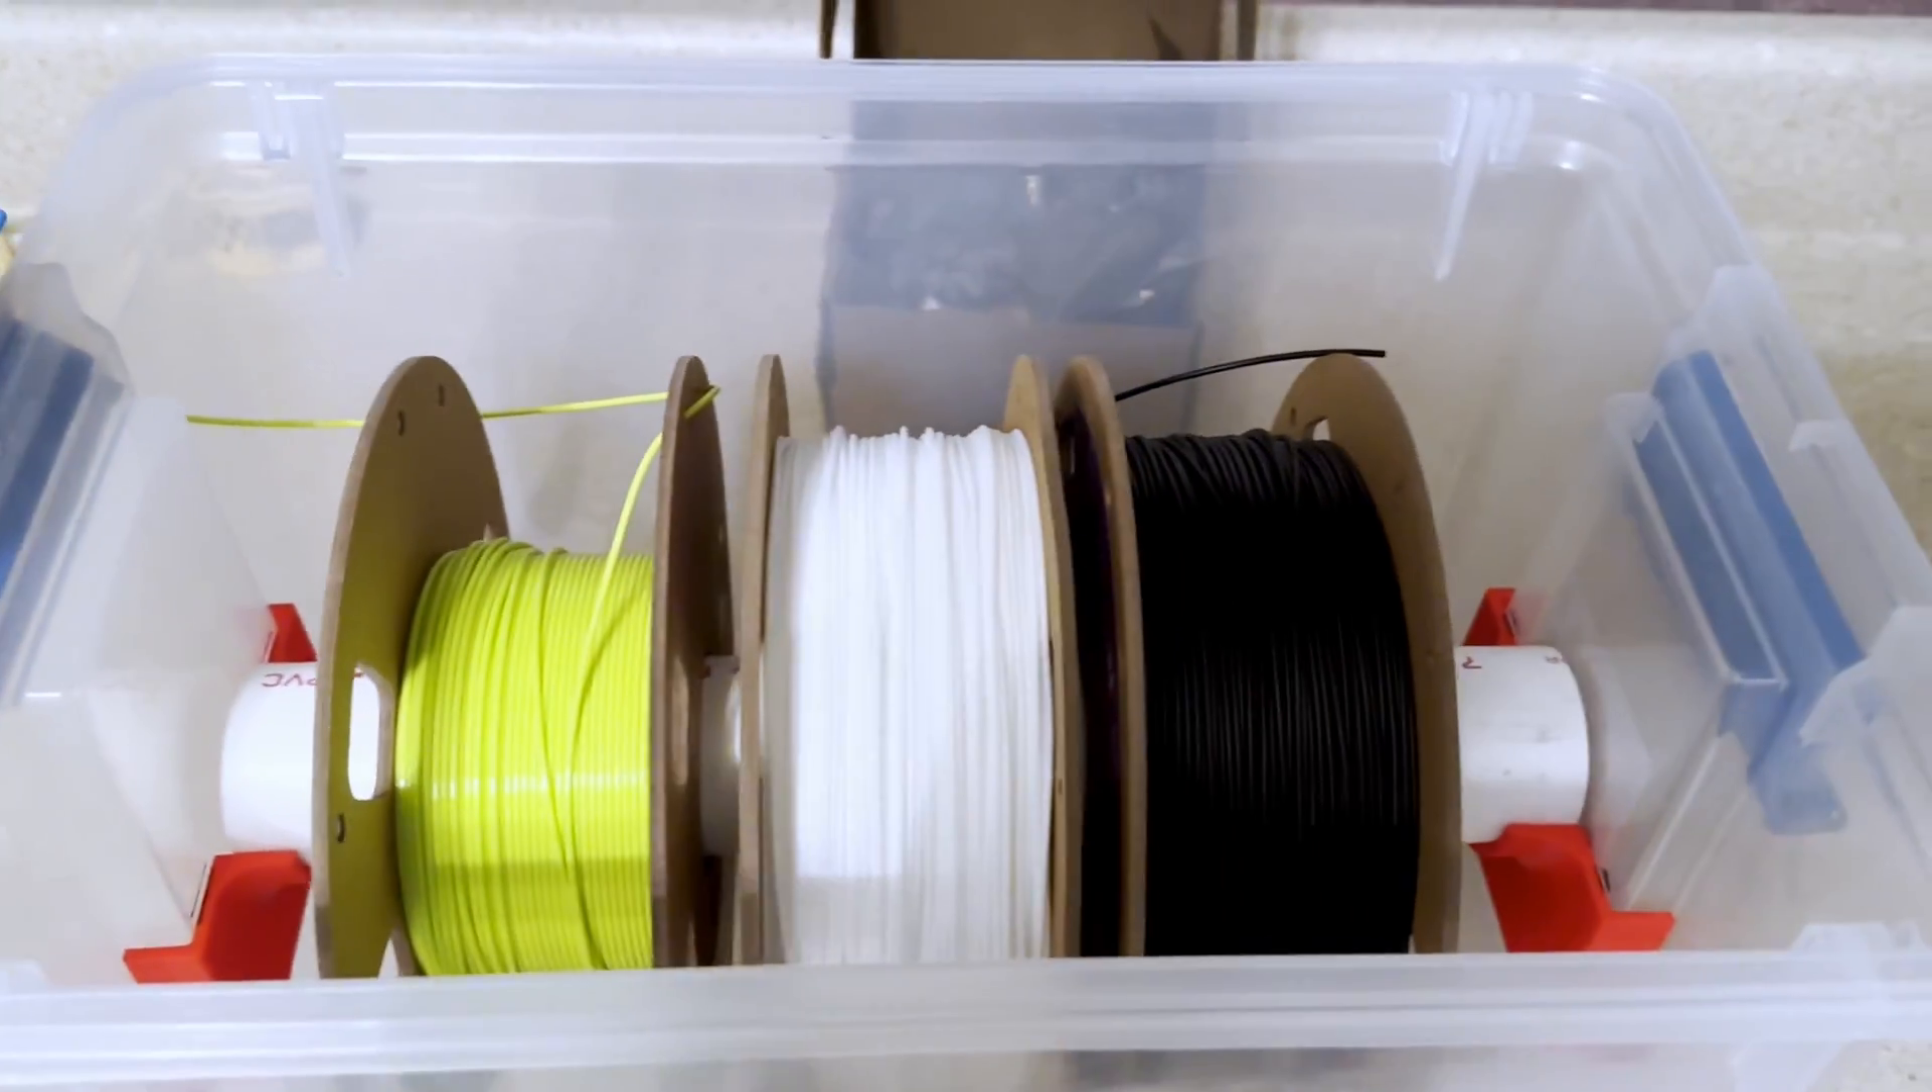The test fit looks good three rolls in there with no problem.